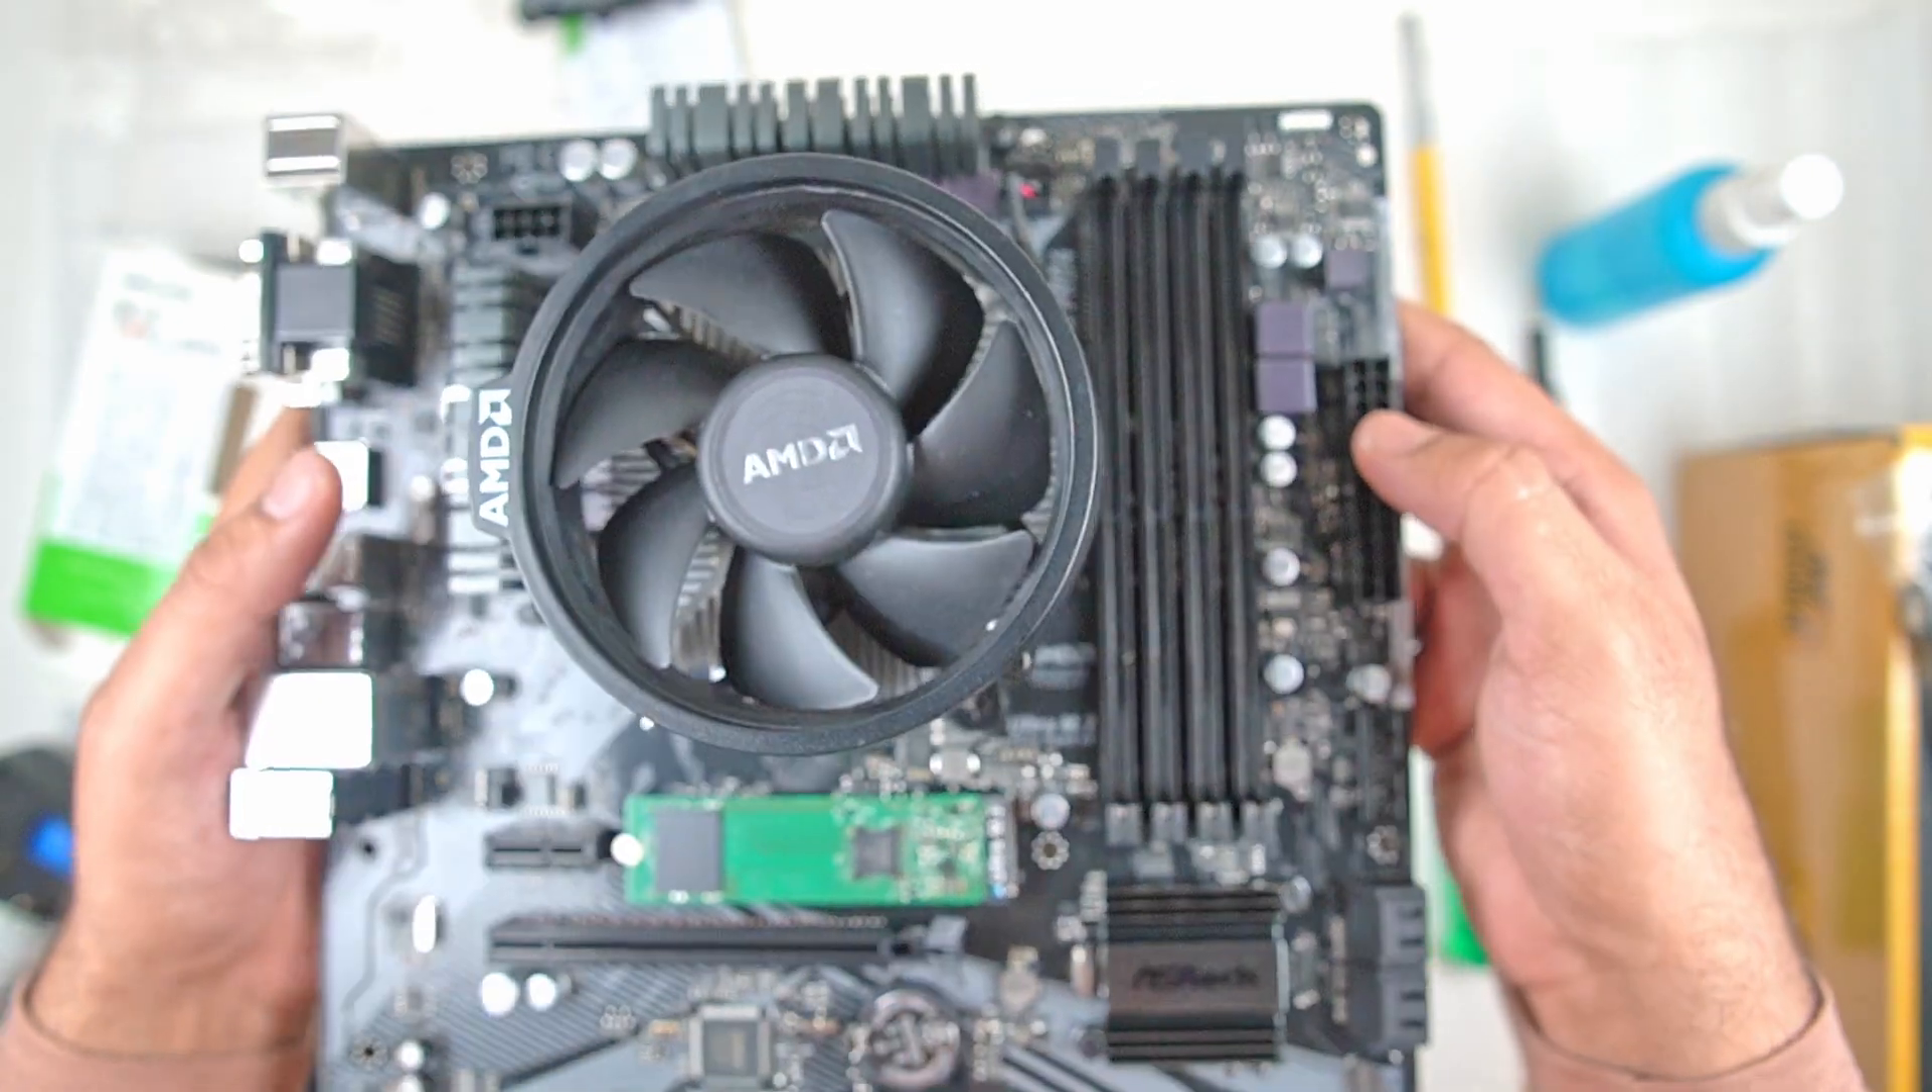So there is the CPU cooler installed properly and cable managed you can see looks nice and neat.